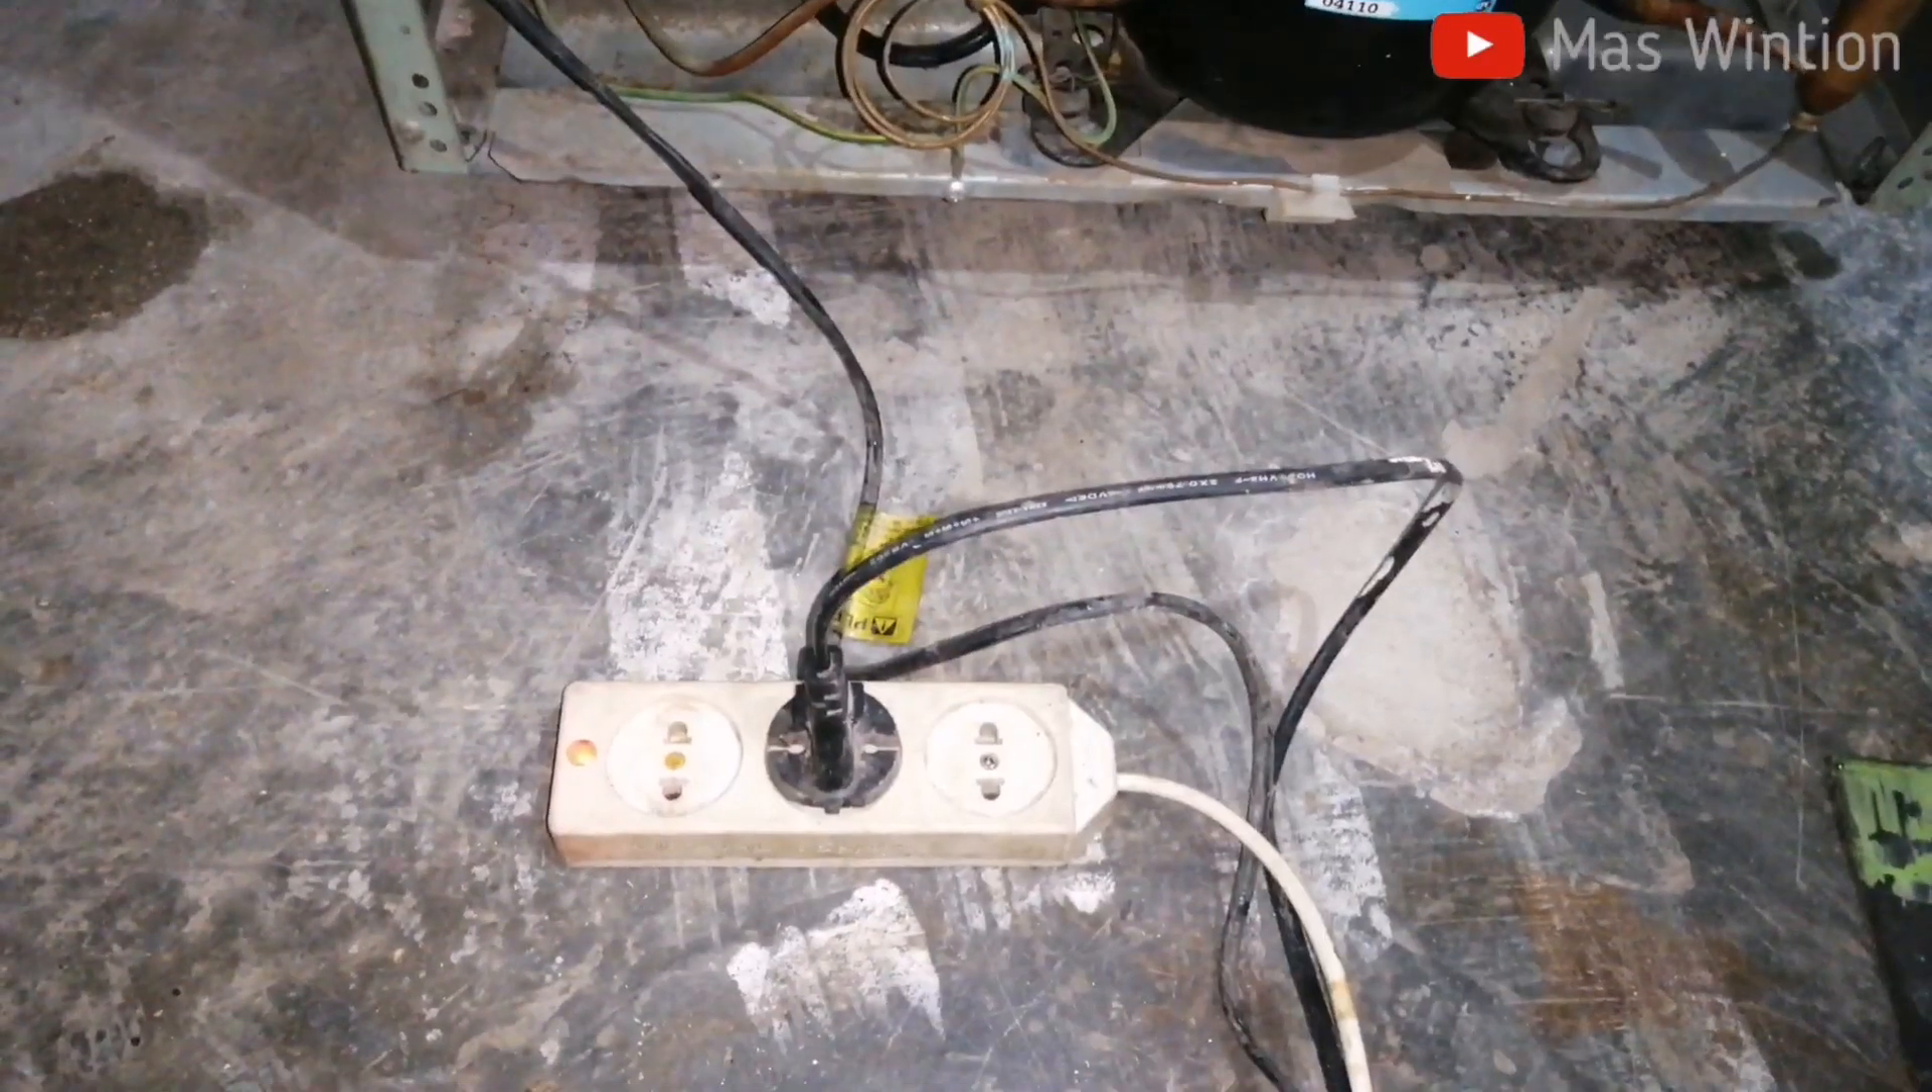Nah di bagian sisi belakang kulkas disini Nah disini sudah saya colokin ya teman-teman ya.